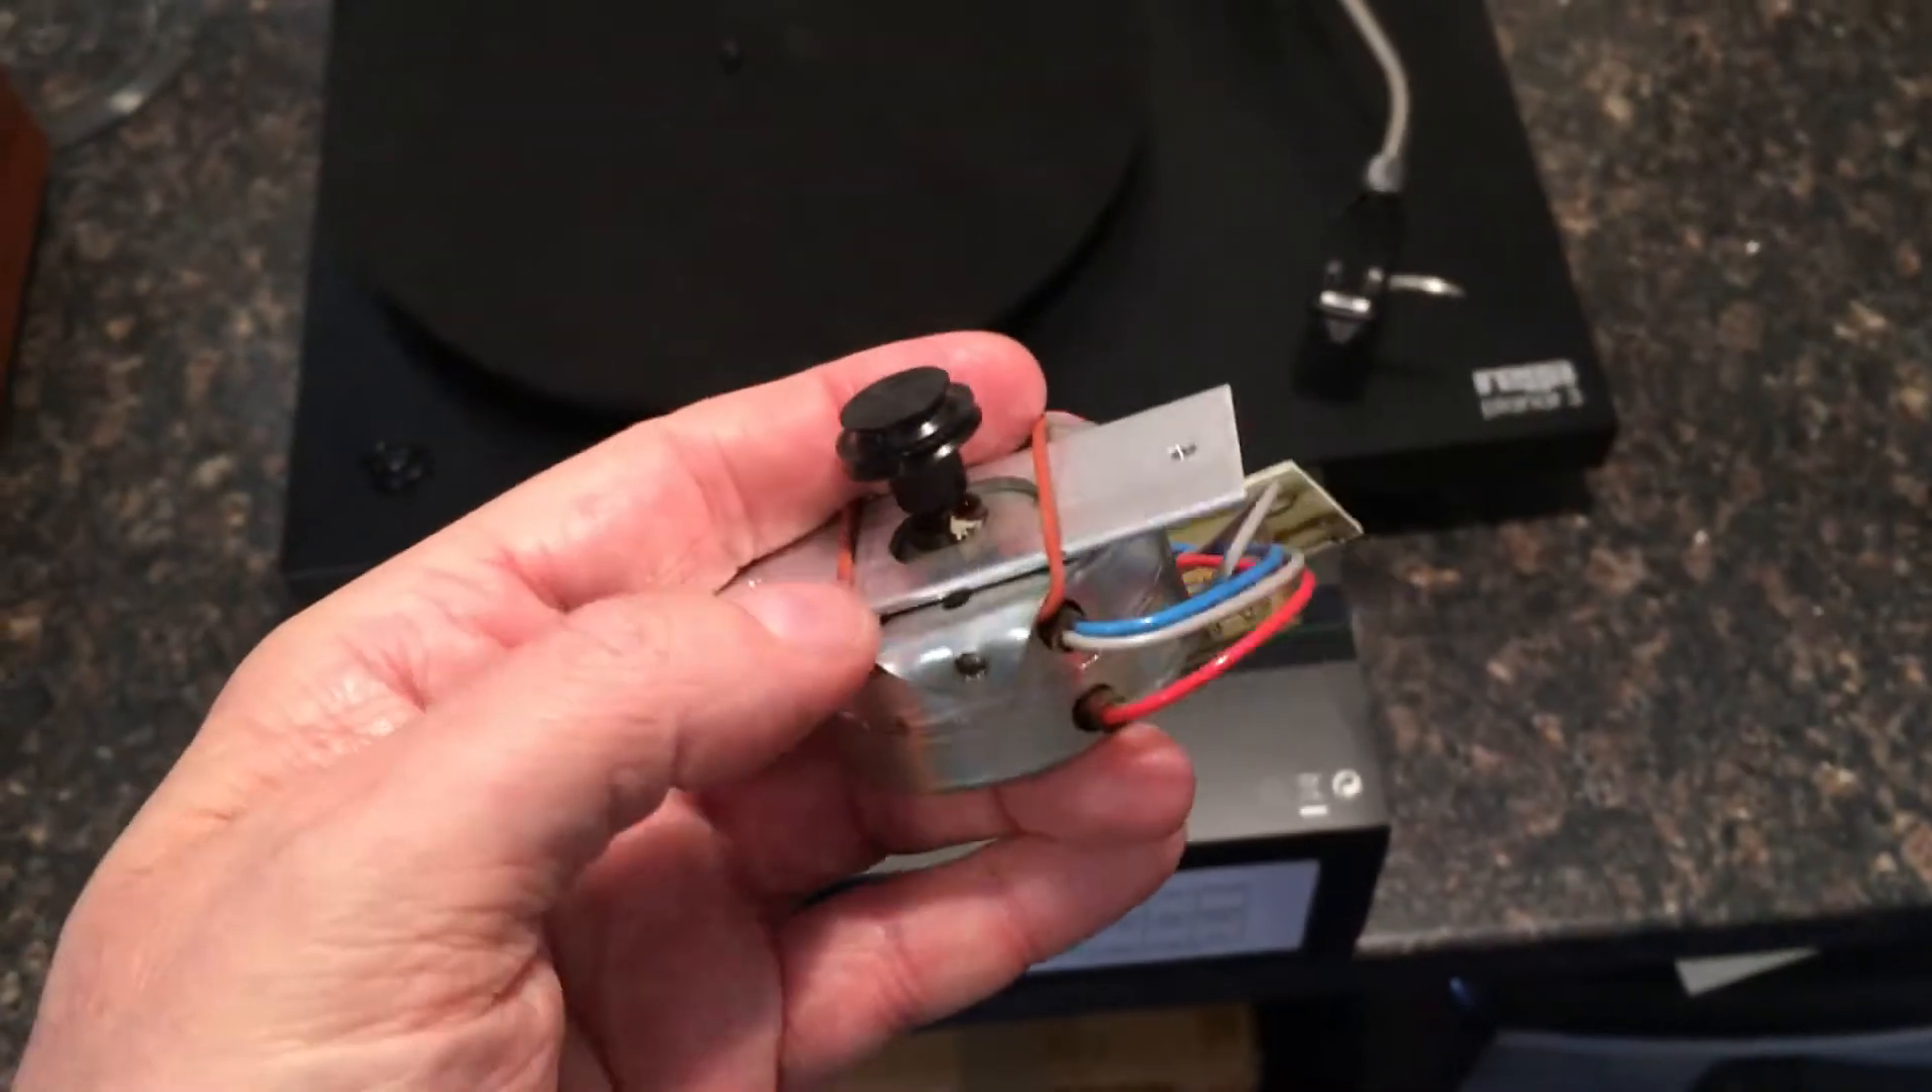What we've taken out is the entire motor including suspension, for some reason this has got a red suspension band, some dodgy eBay thing probably.